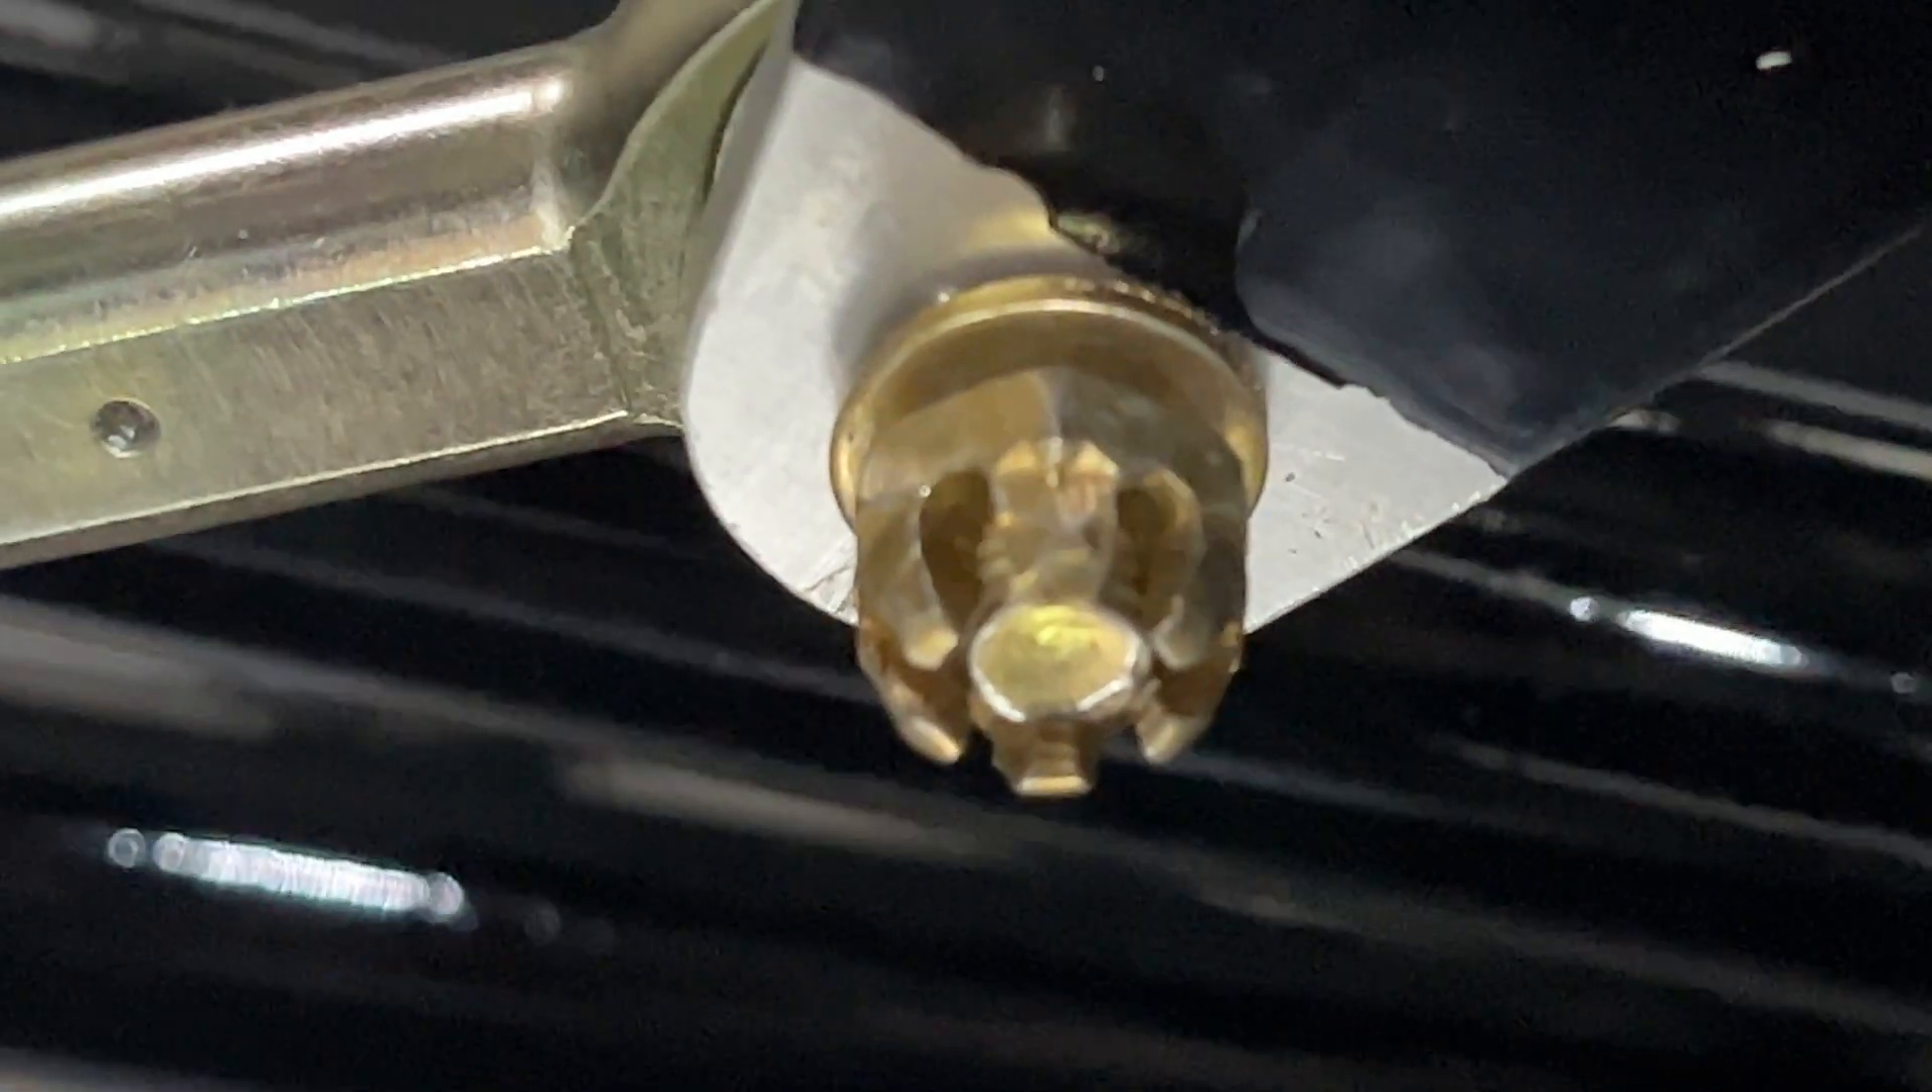You can see right there i haven't put the cotter key in there yet.